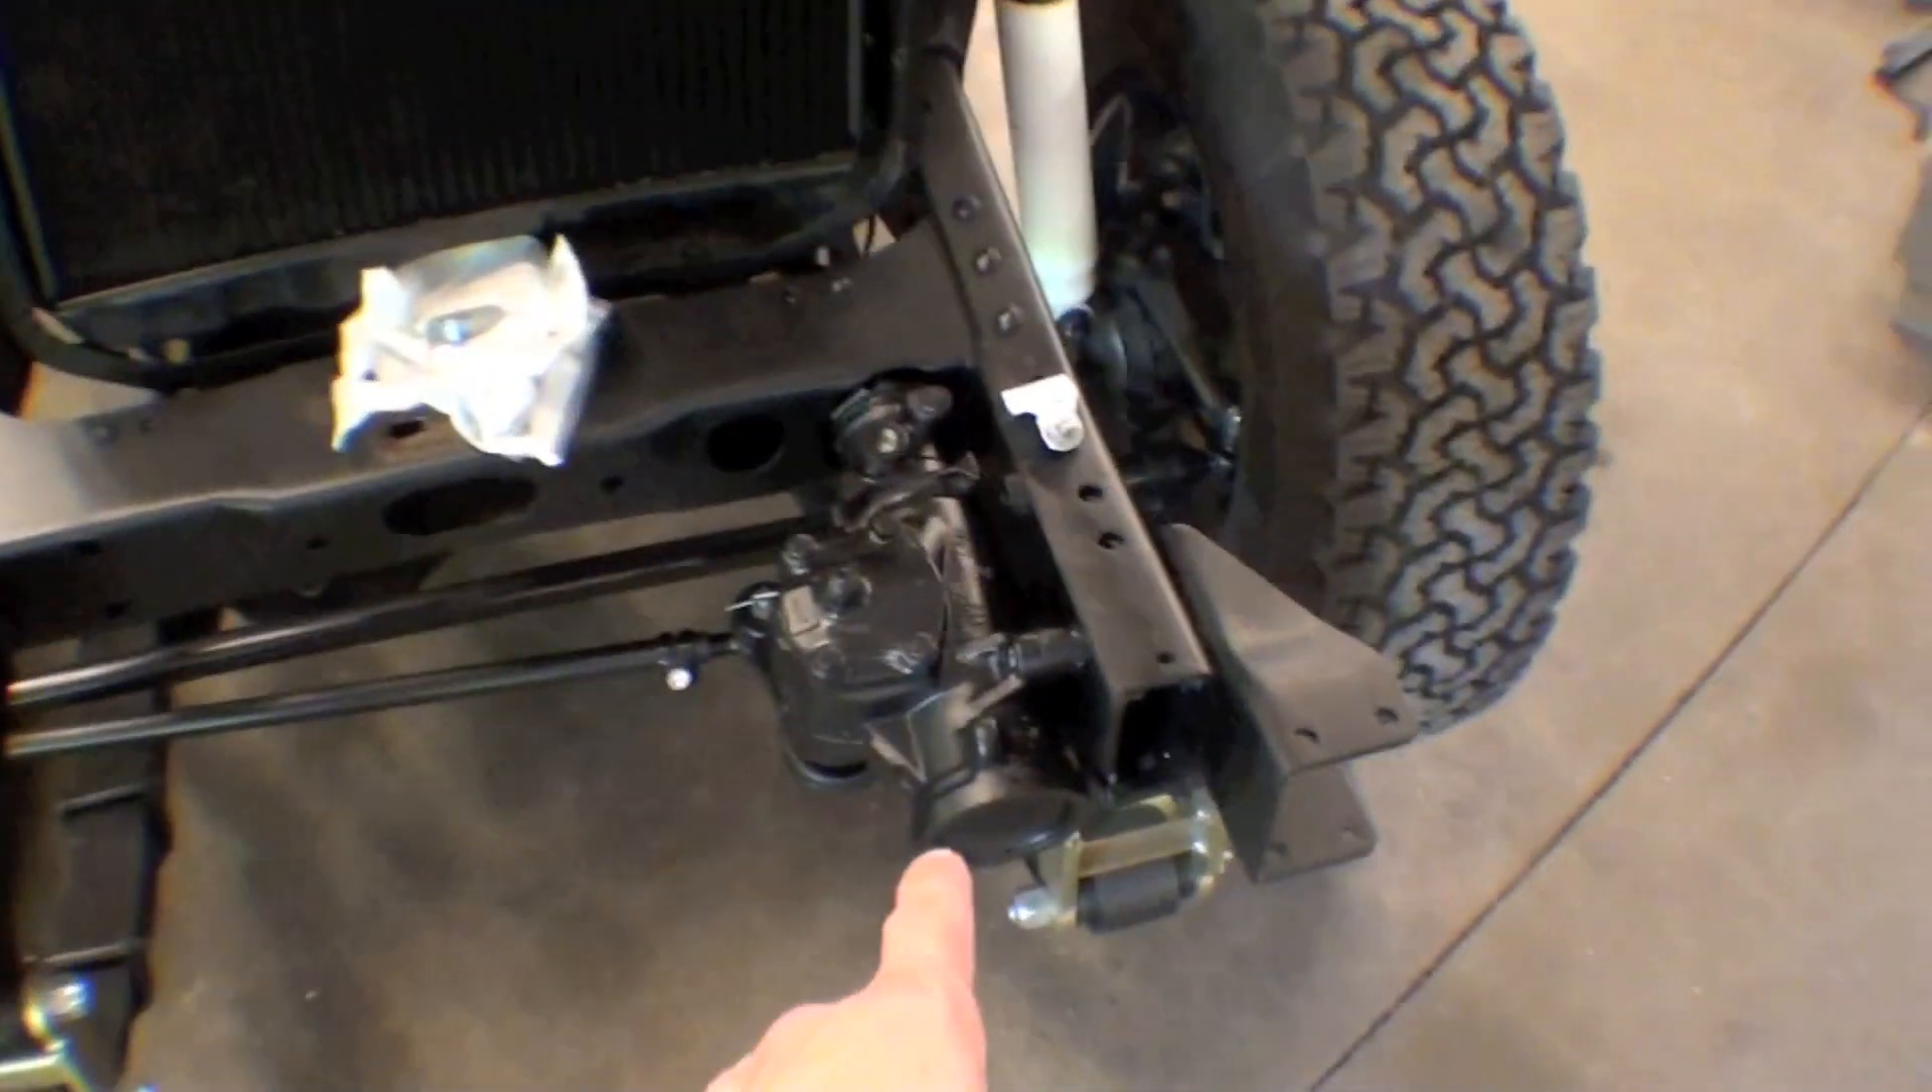Obviously we don't have the nose of the truck on but it'll fit fine with any front bumper that we have in here as far as this power steering goes.